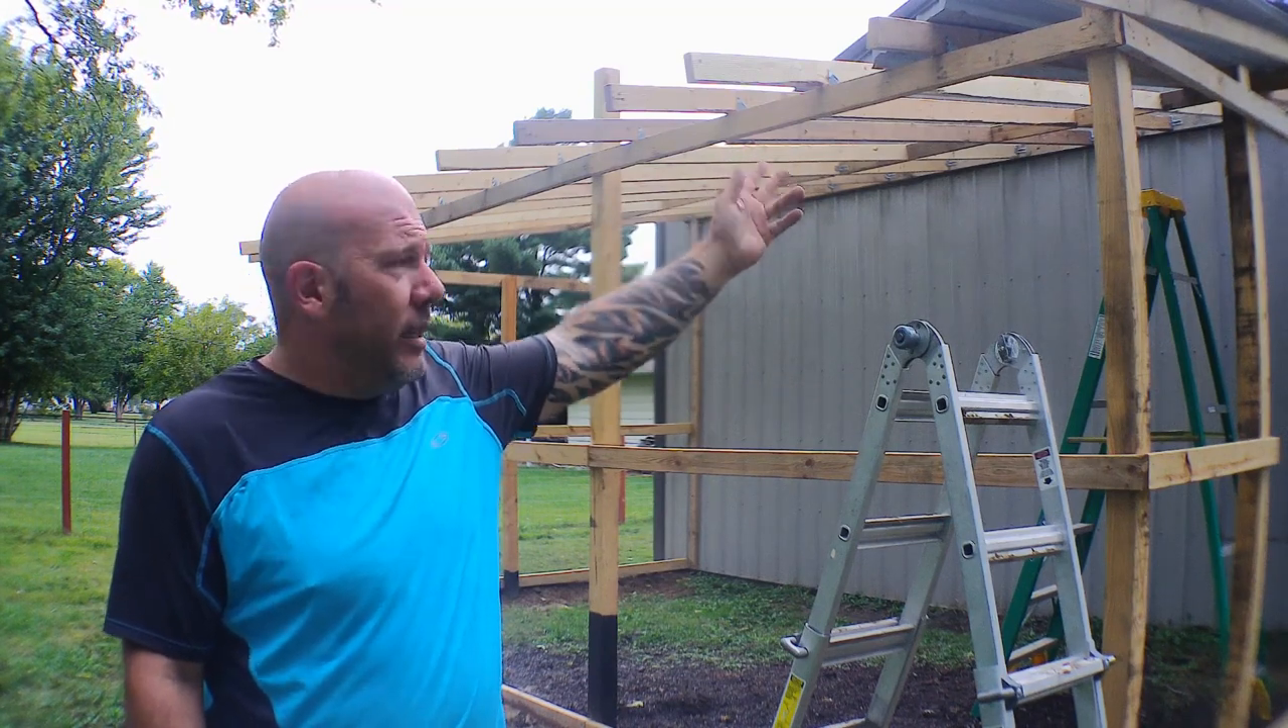I've already got my sheathing but i don't want to put it on yet.